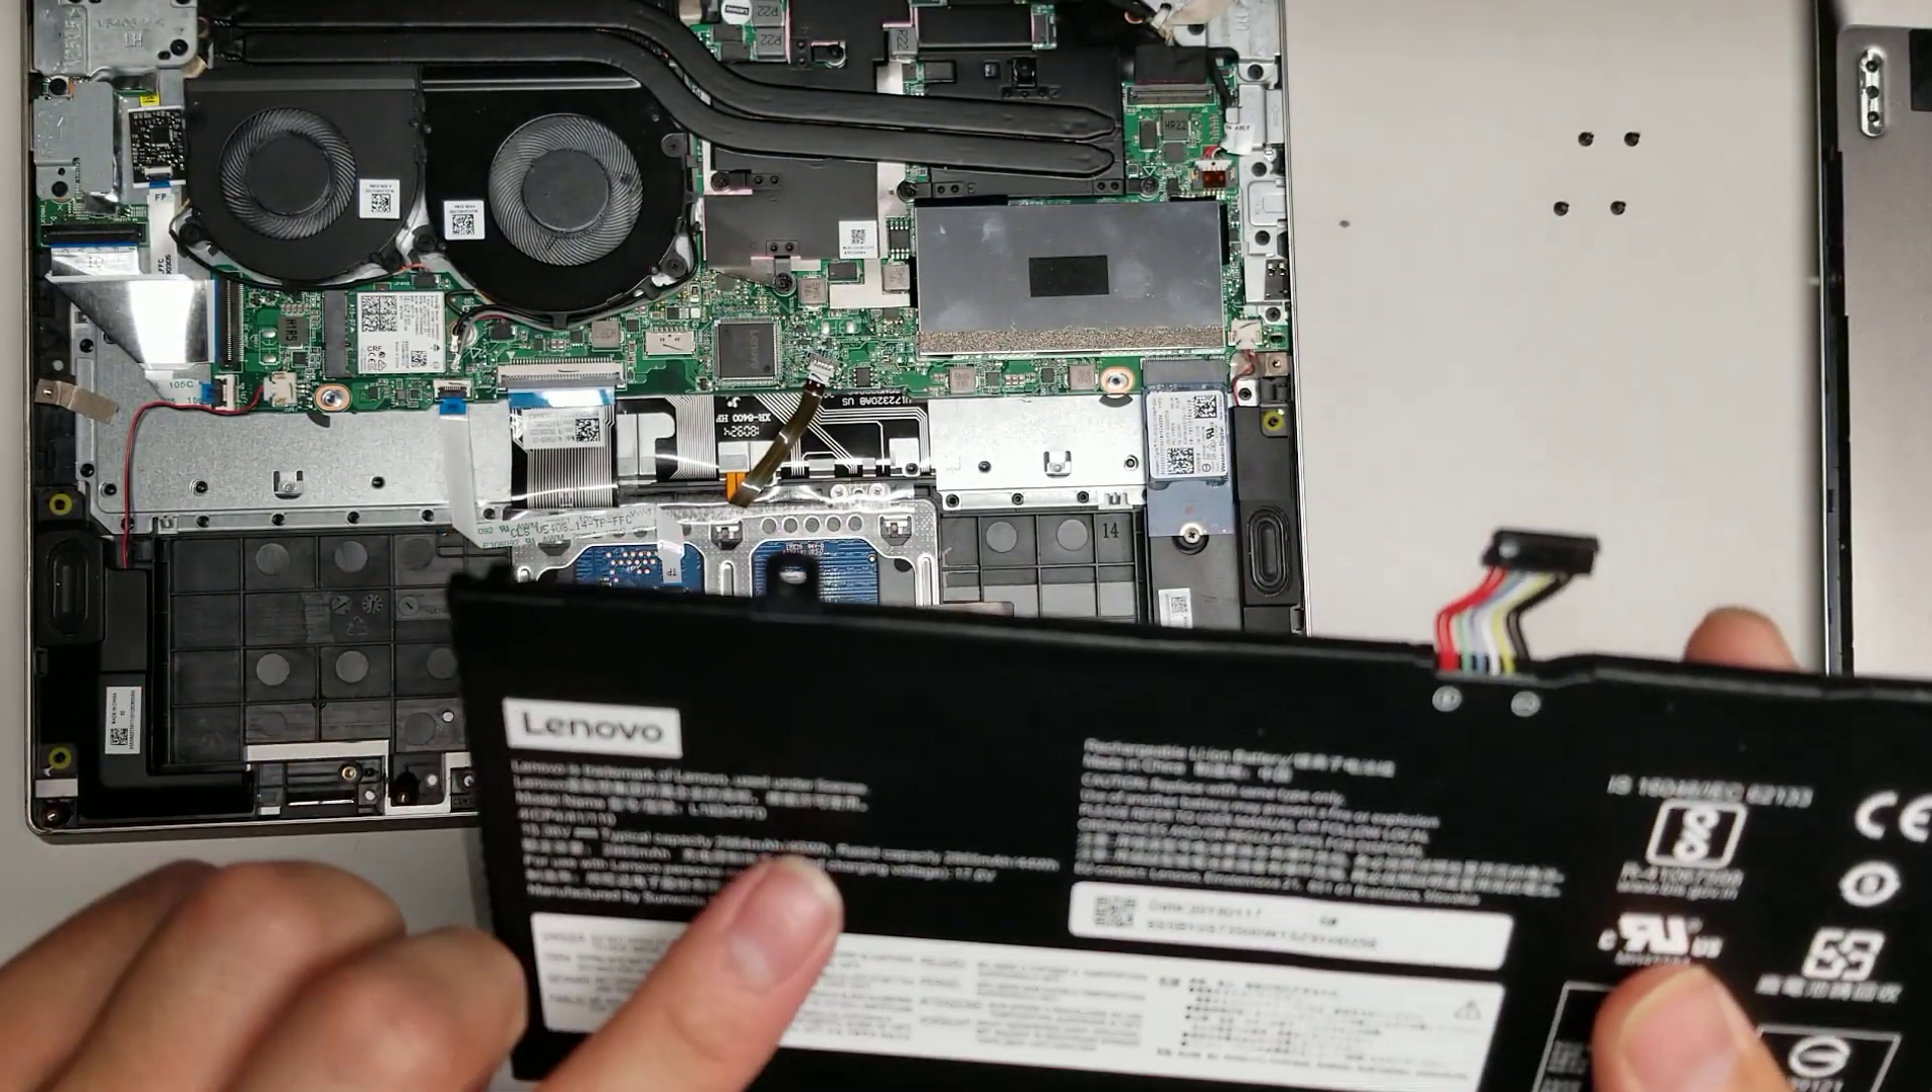So you can see the battery came out.